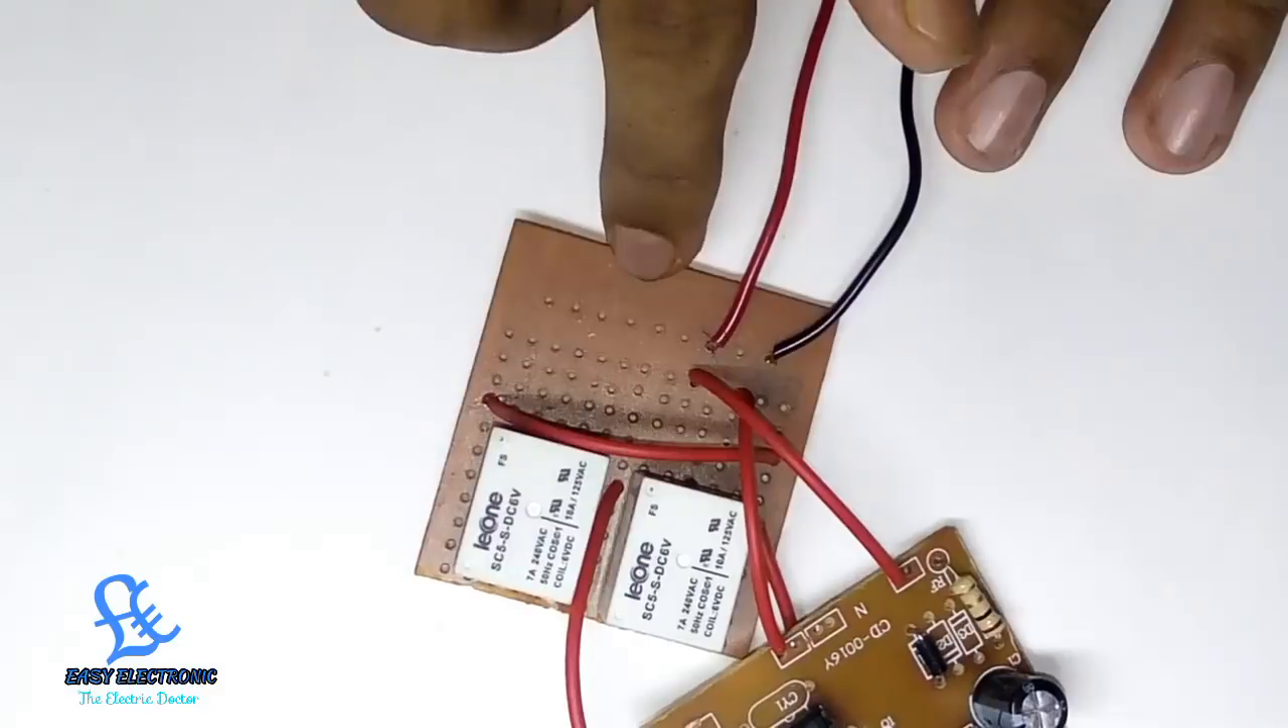देखिए हमने ये वायर को लगा दिये है।